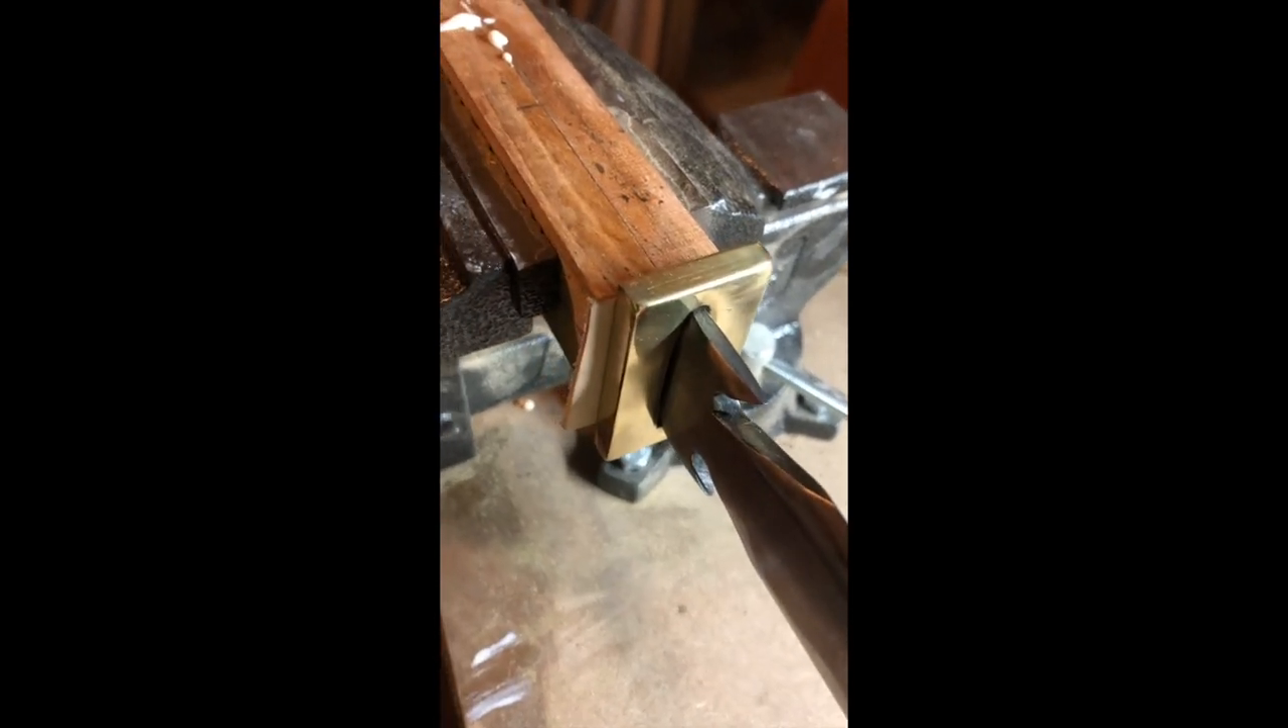Alright, so I've got the blade mounted and then I've got the brass fitted.